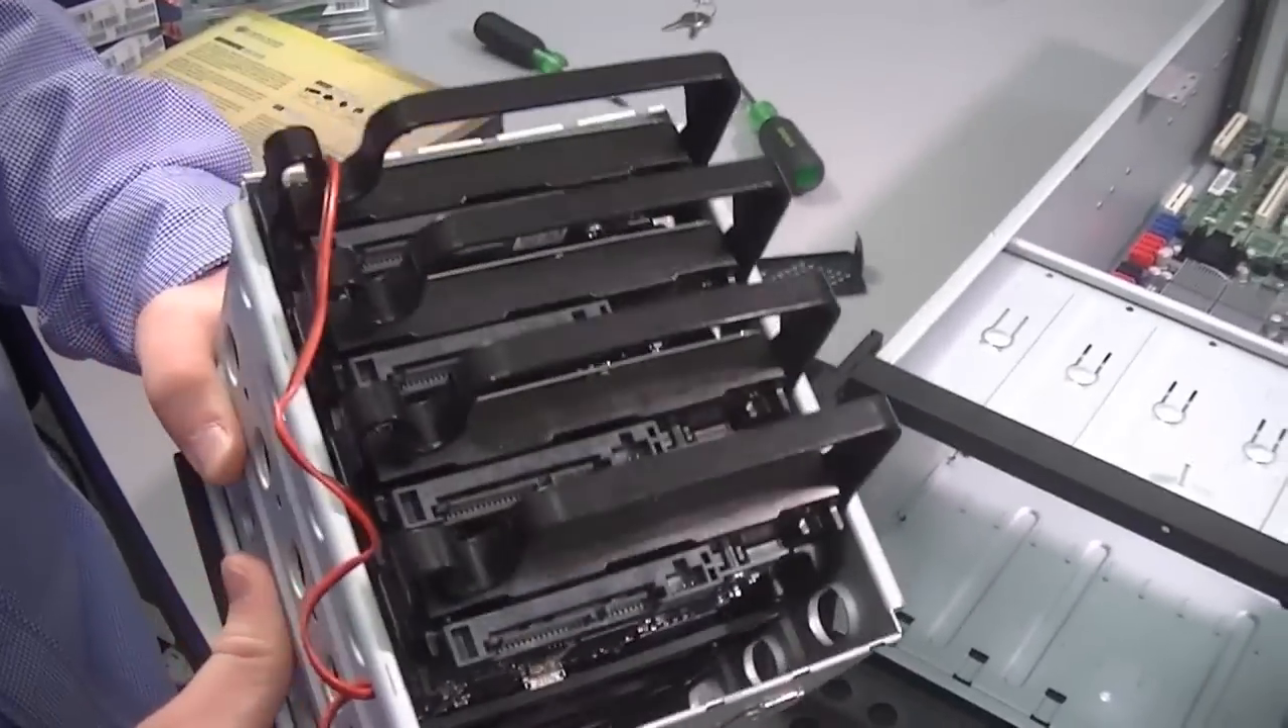So, with a little bit of working forwards and backwards, we got all four drives into this little unit right here.